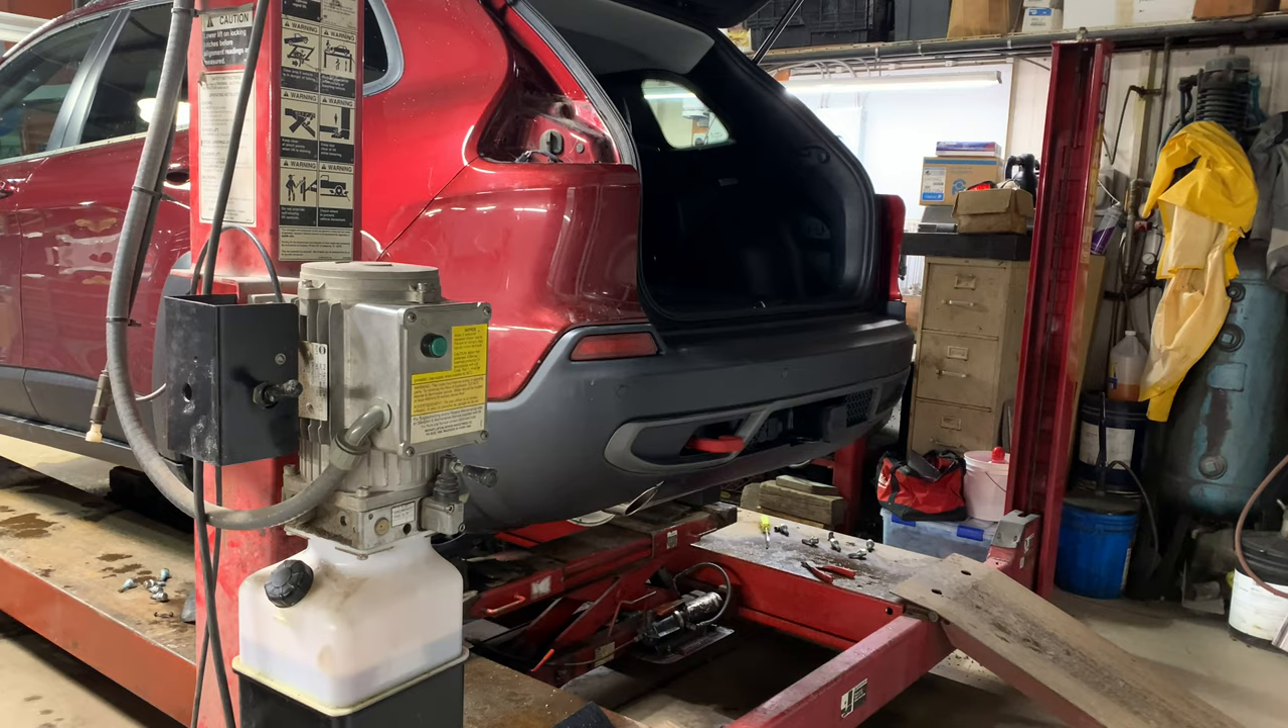So there we have it guys the new bumper is snapped on.